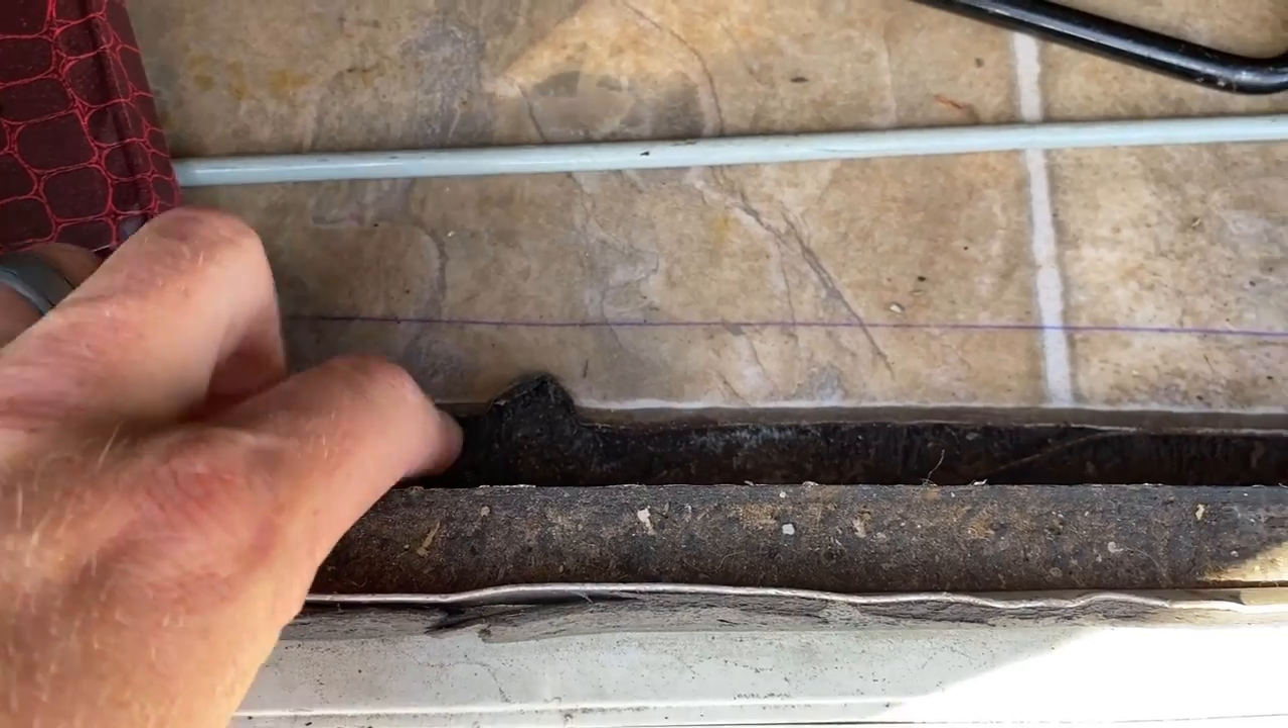You see how the flooring doesn't actually go all the way to the sidewall.